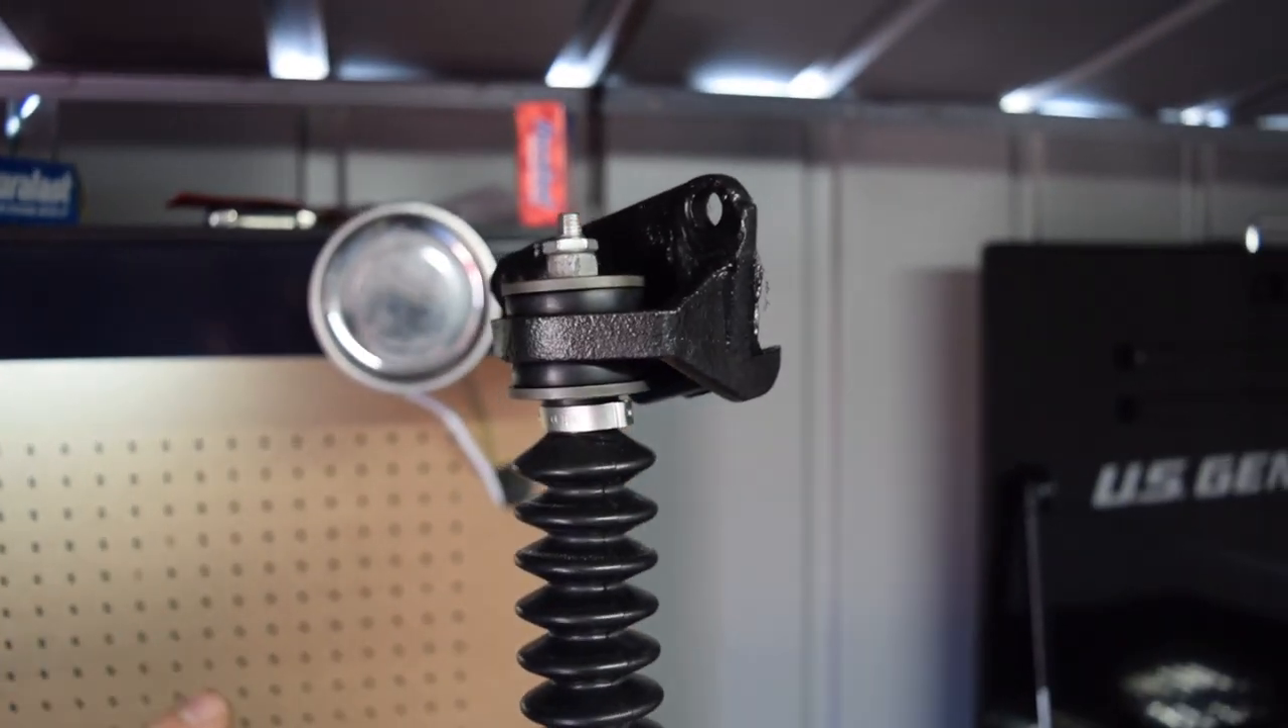Okay, so the boot is now on.